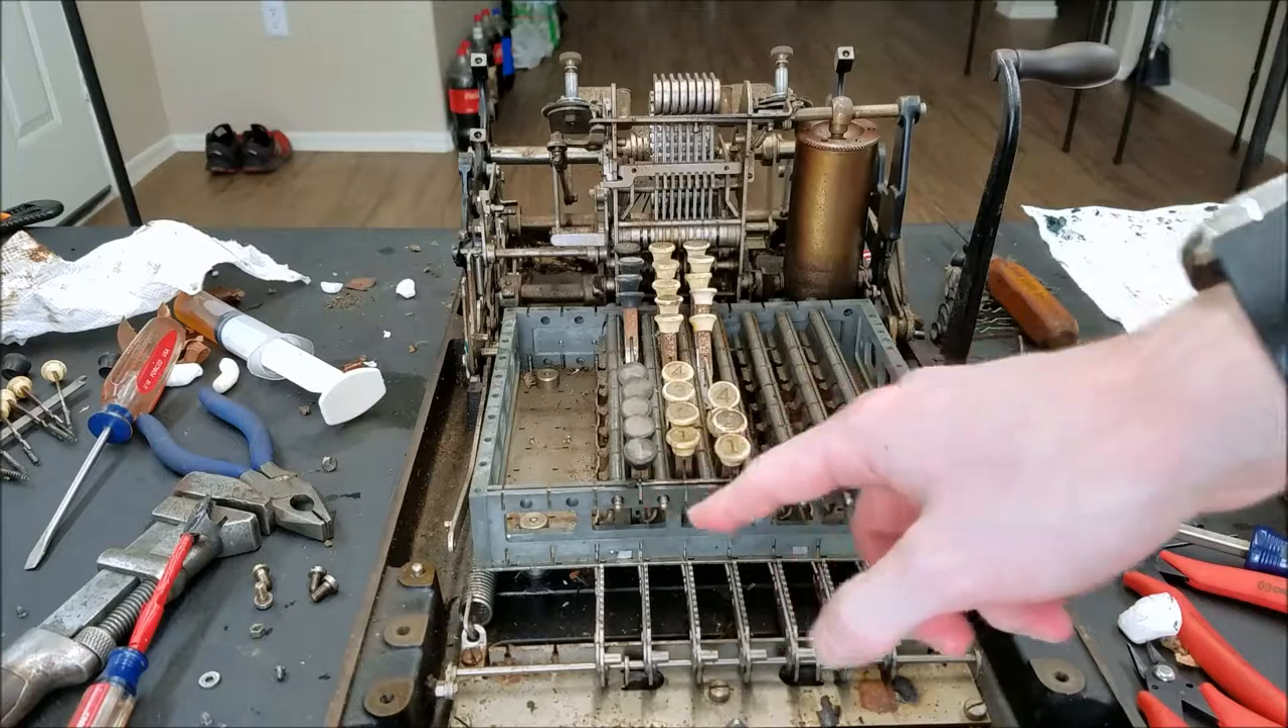I'm taking some of the rows of keys out. I'm planning on taking these other ones out too.